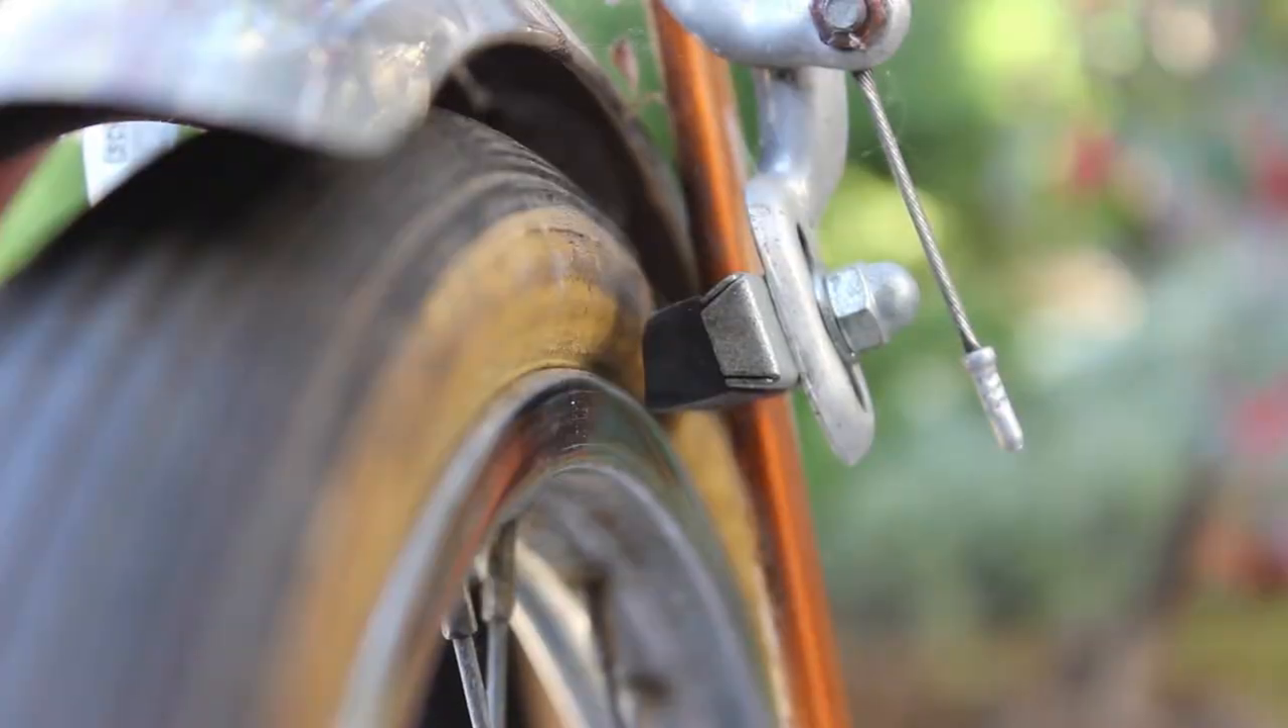This may not seem like much of an issue, but if you look closely, you can see the front brake pad is not aligning with the rim.